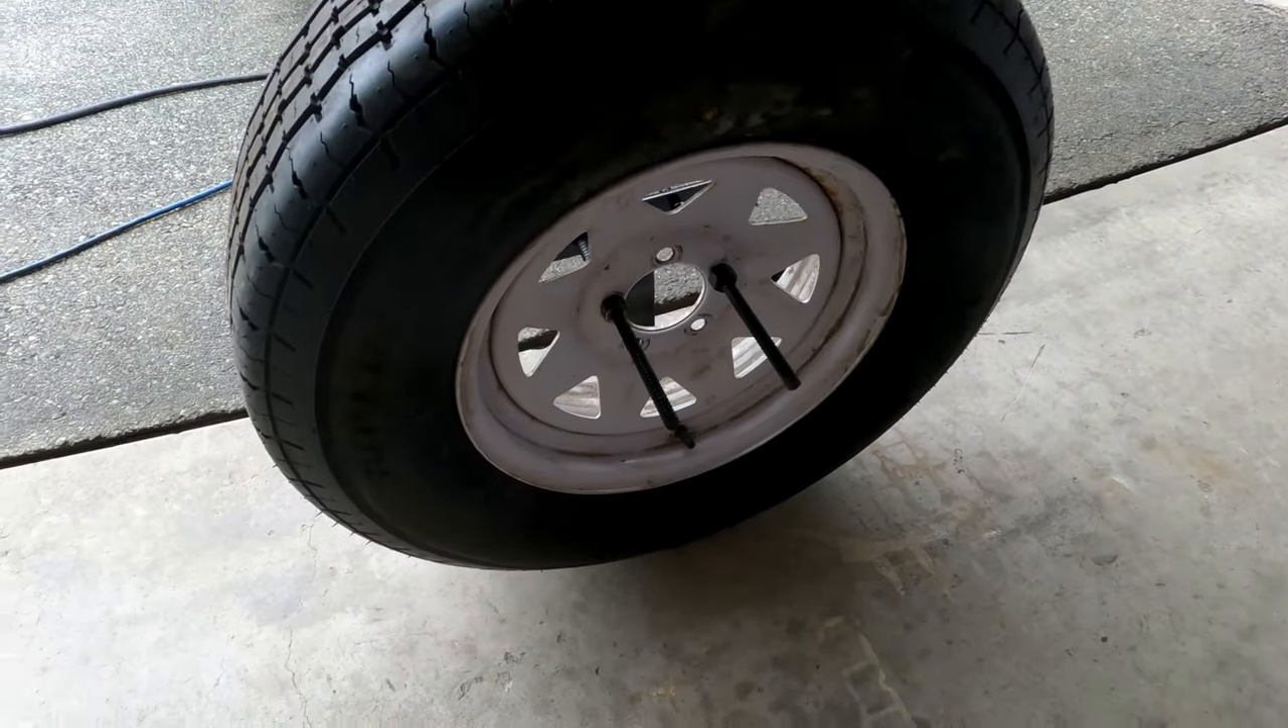So what we have, as you can see, this there's the tire on there. I've deflated it a touch. You can see the you can see the bolts coming through.